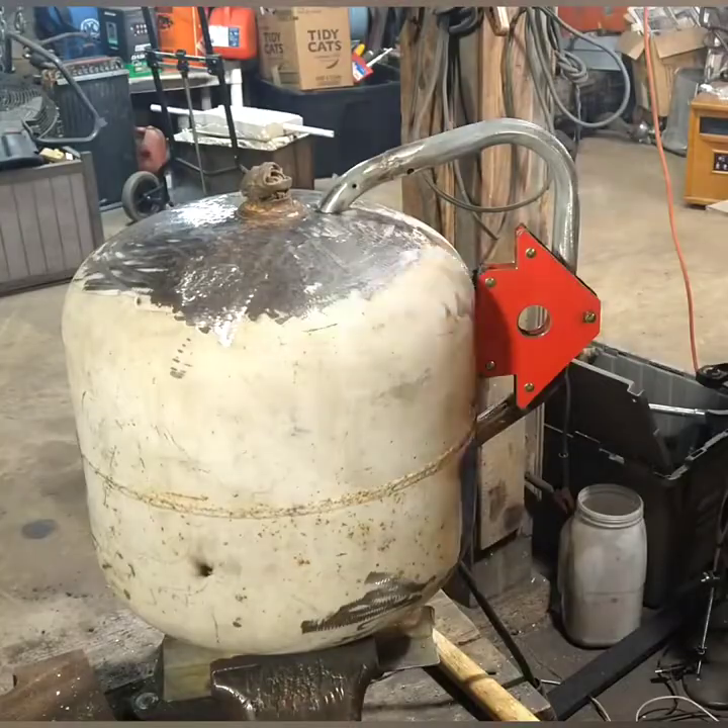So it's time to see if this handle fits and it looks like it's a really nice fit actually.